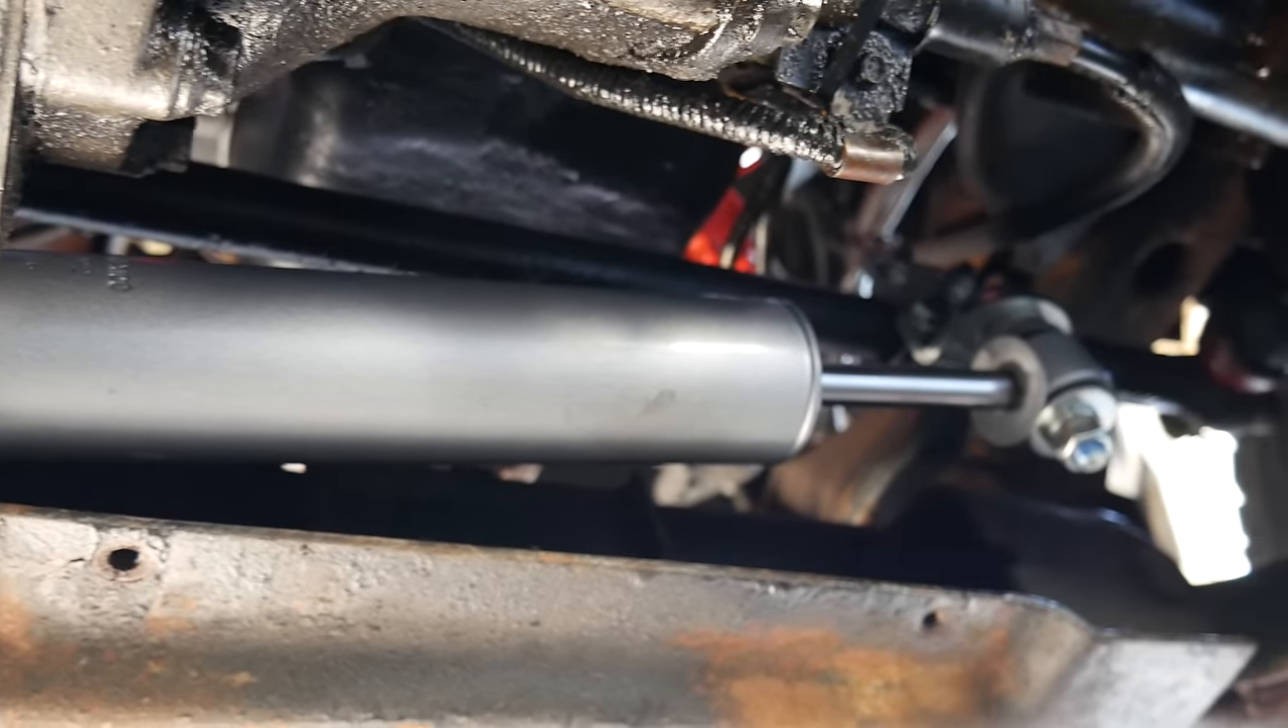And that's it. The cylinder is mounted.